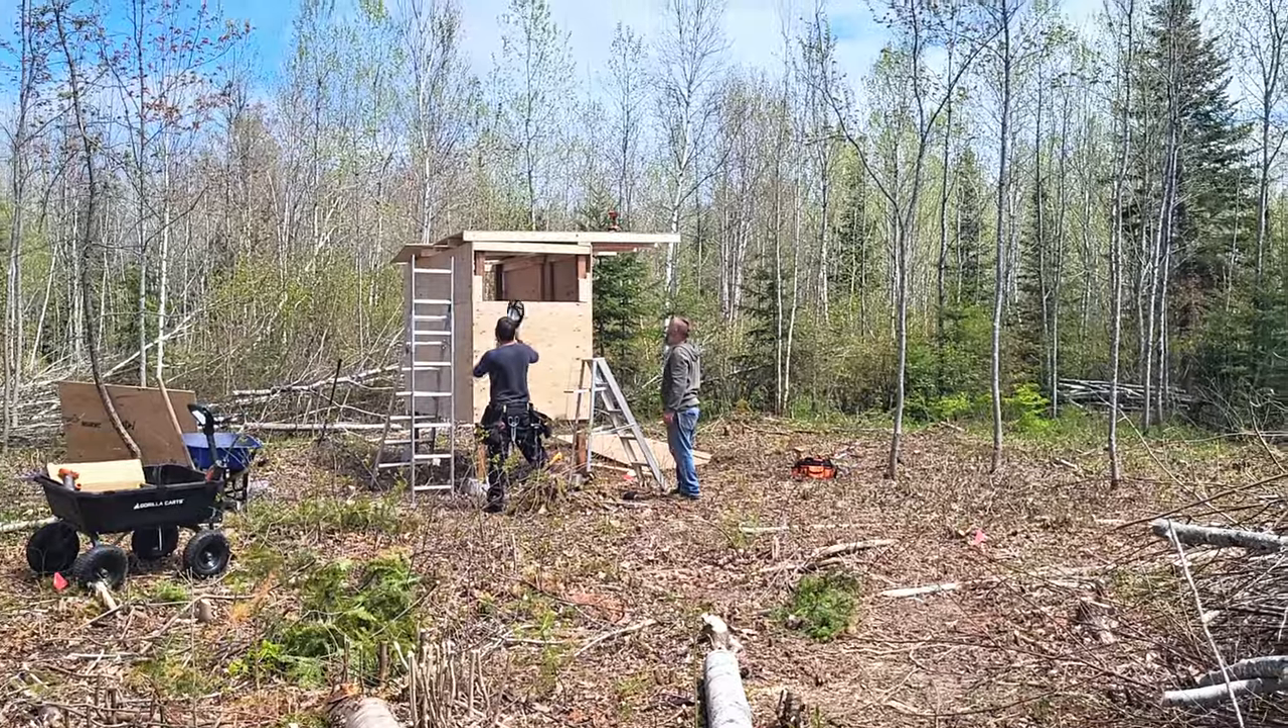With Cody's expertise and assistance, we got the majority of the structure up in one day.